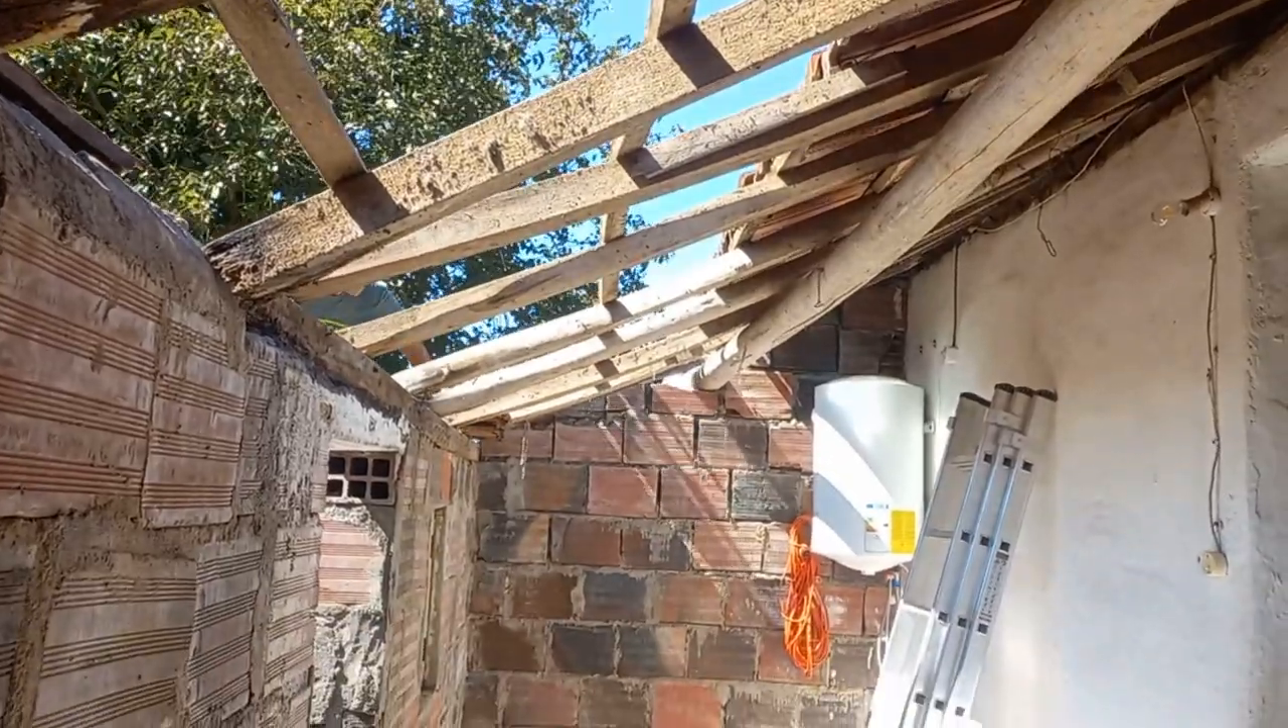So we finally started removing the tiles from the roof.